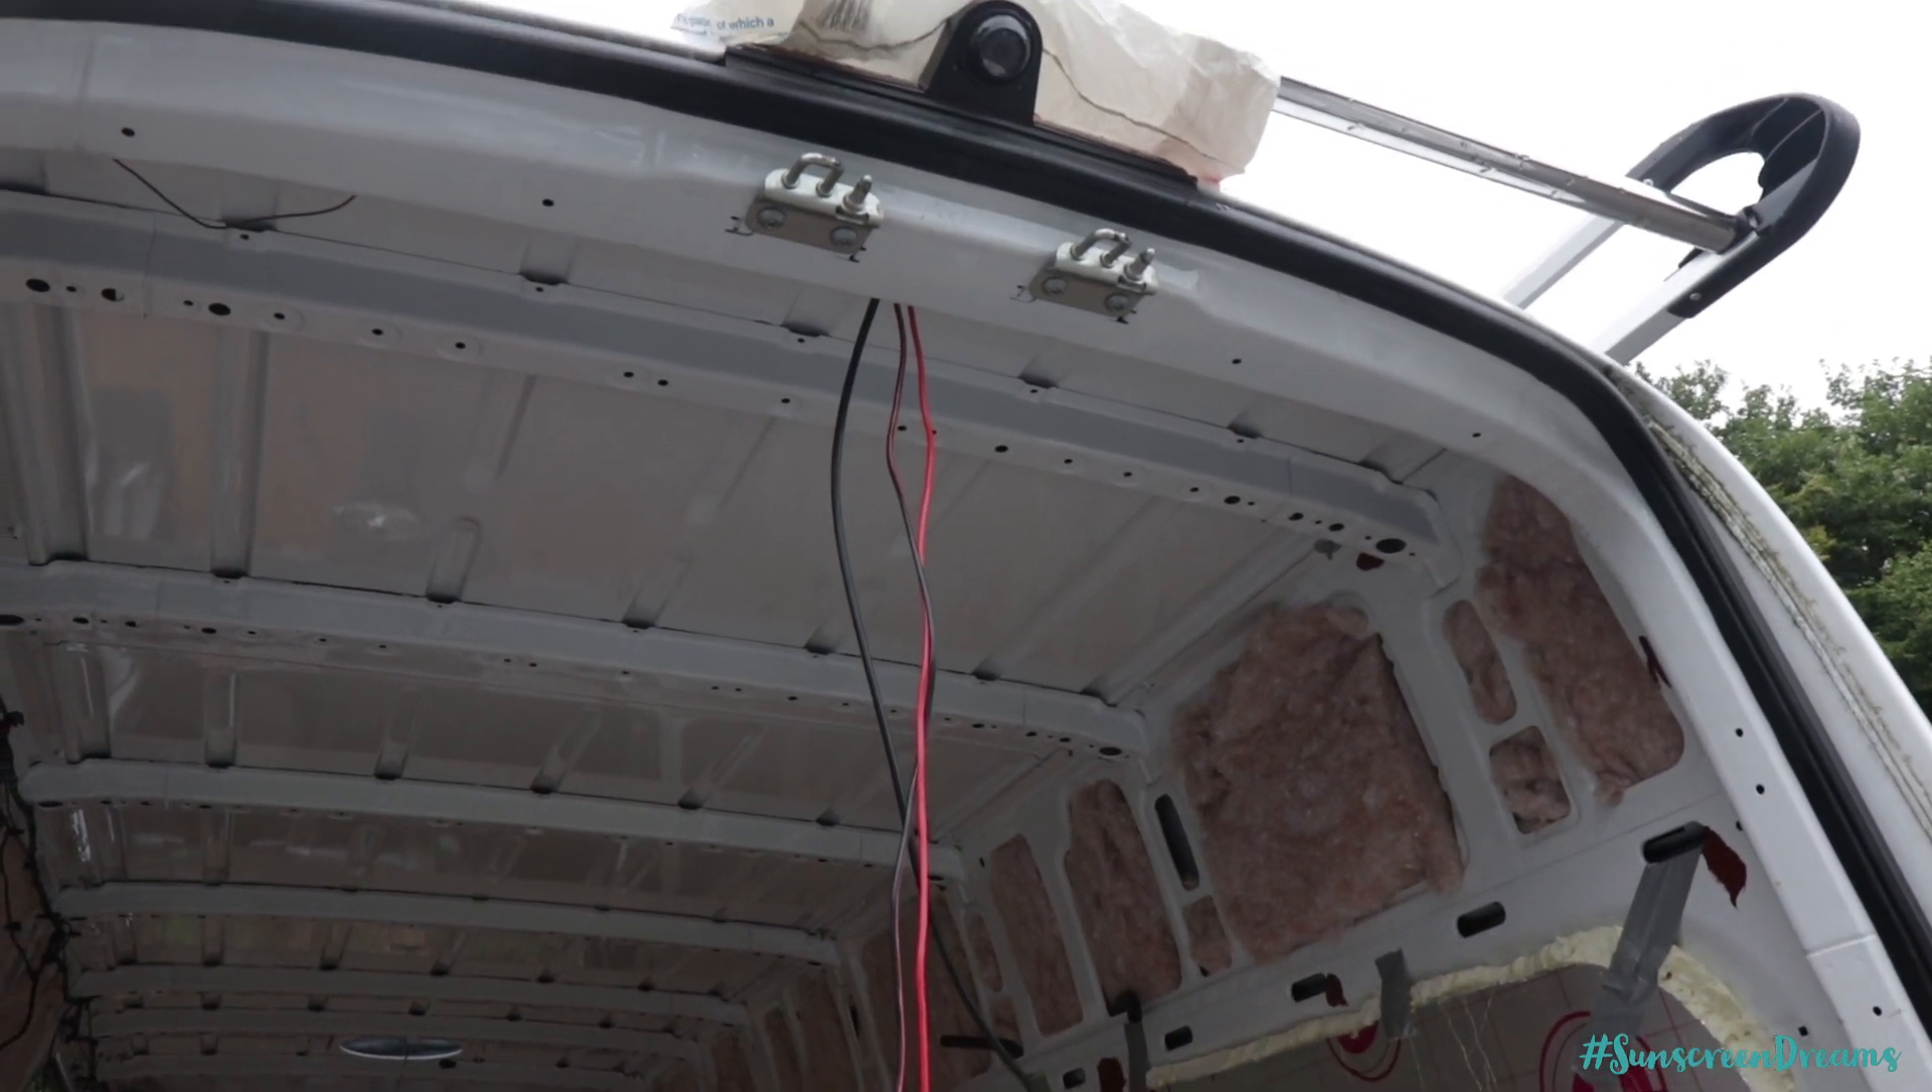So we now have the wires from the solar panel coming down inside the van.